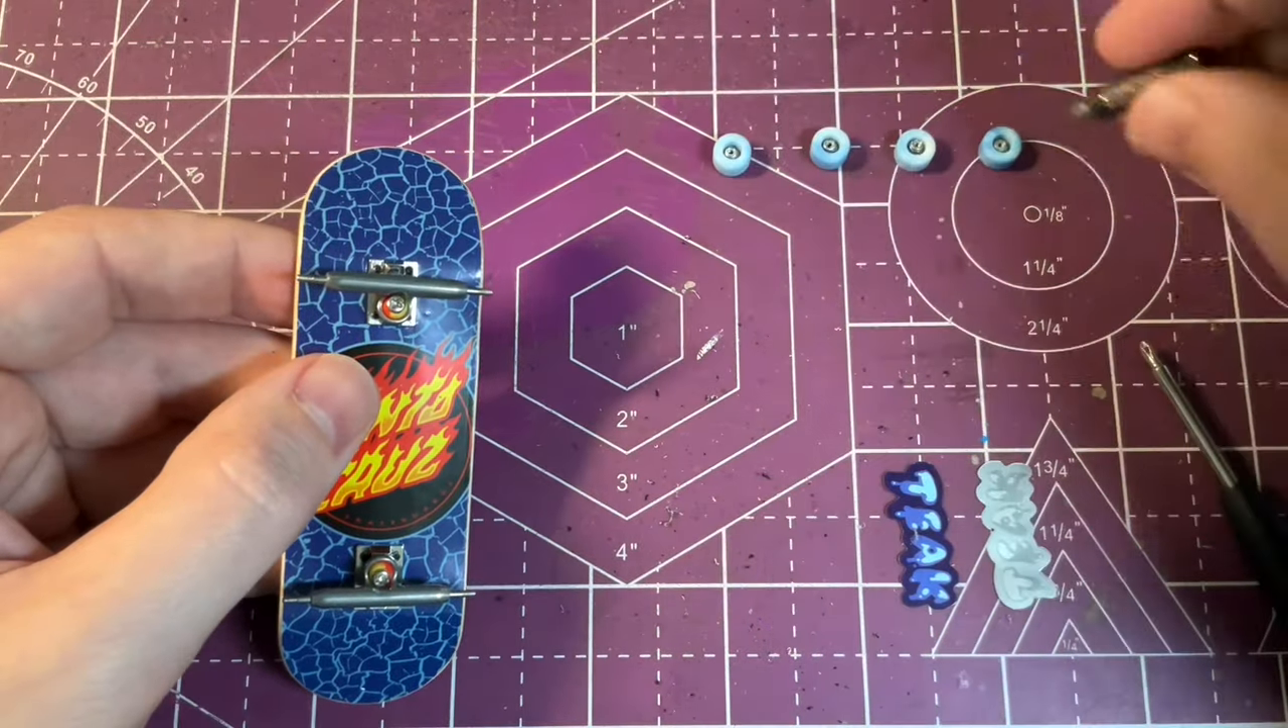And with the truck set up all is left to do is install the wheels.